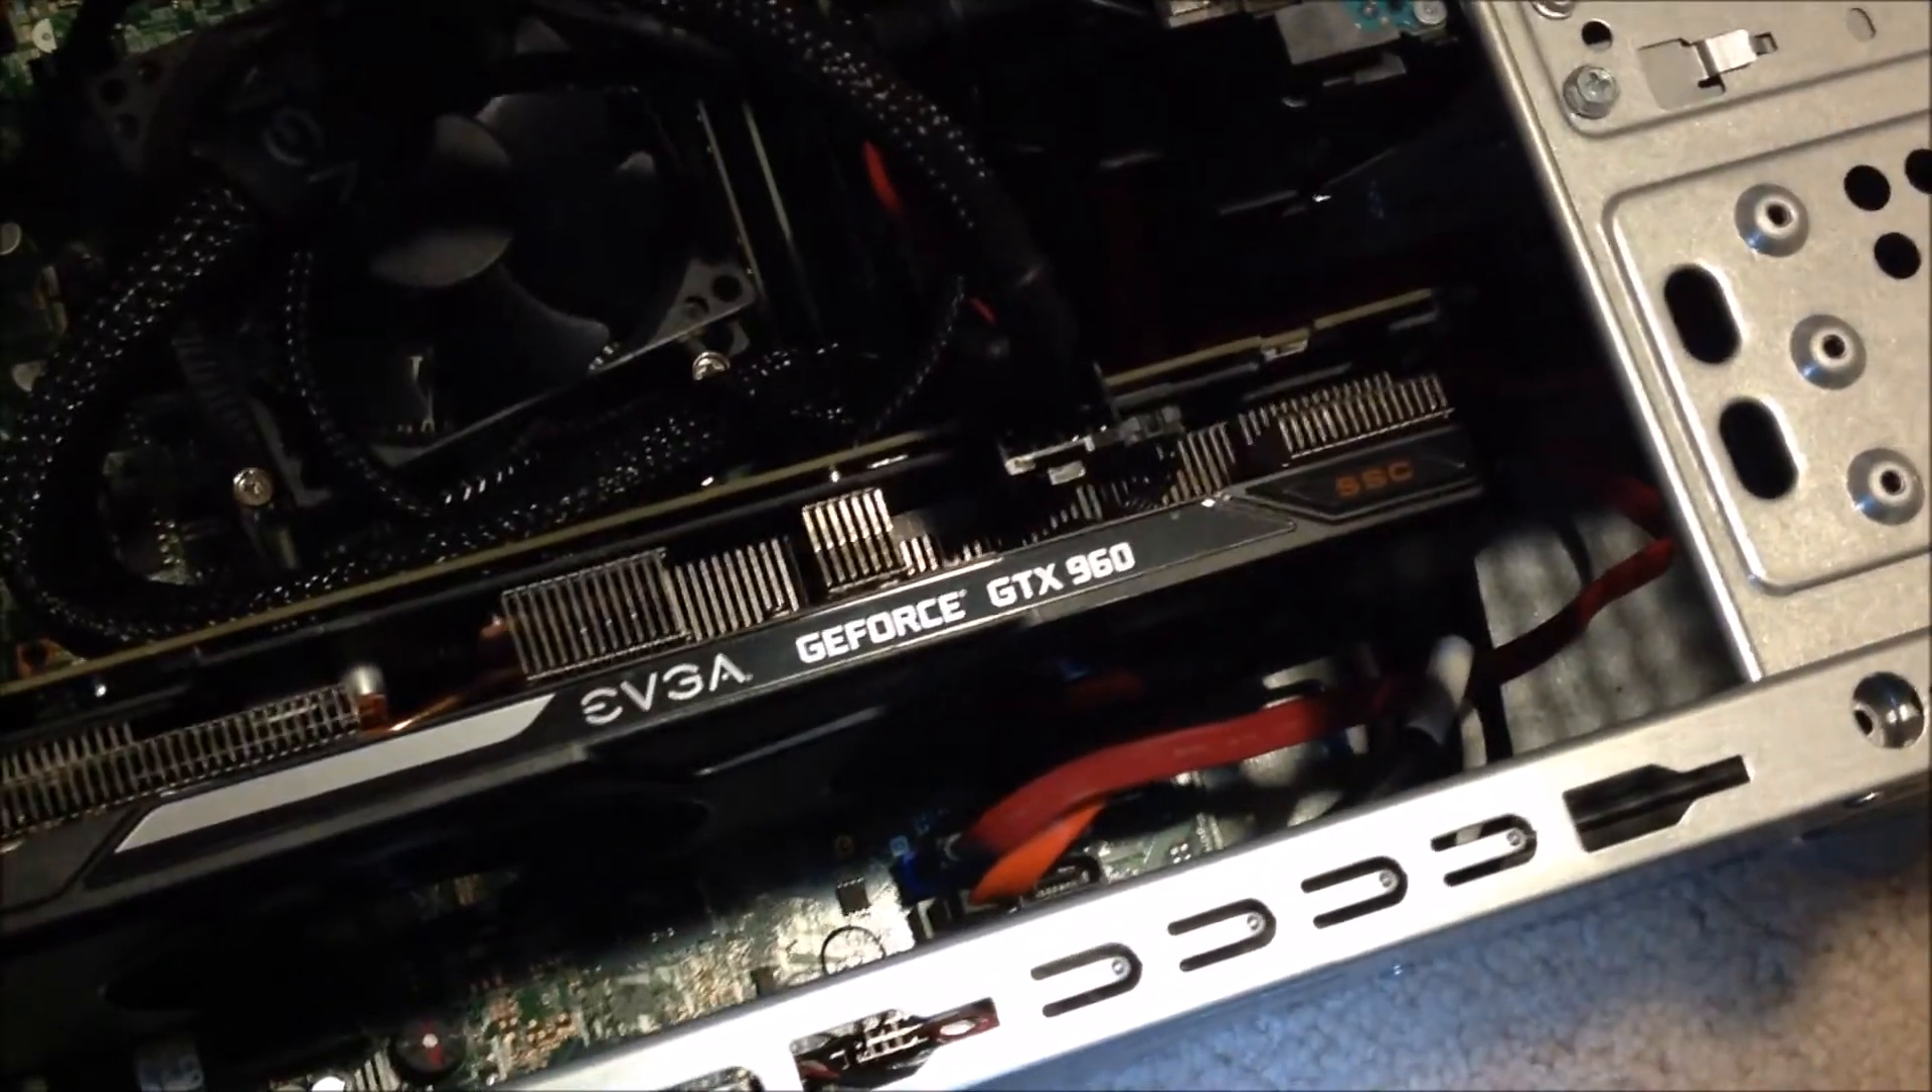So I've got the video card installed.